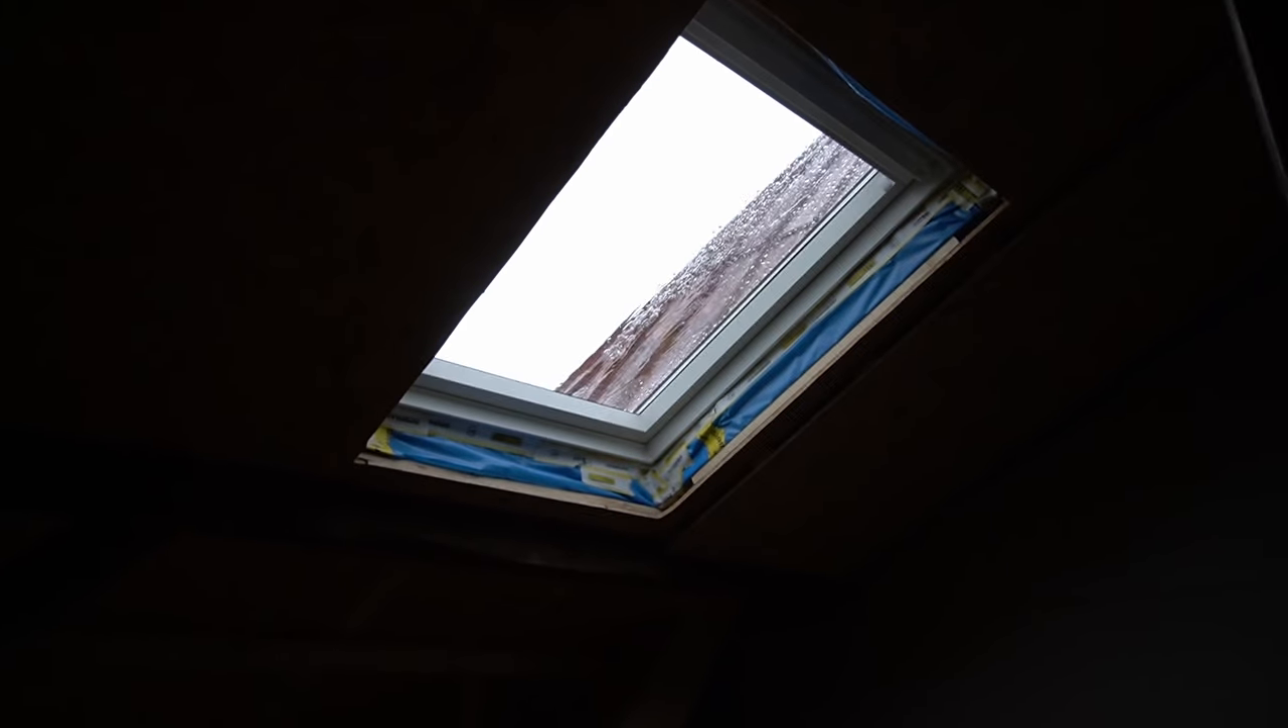Wir haben ein neues Dachfenster eingesetzt.